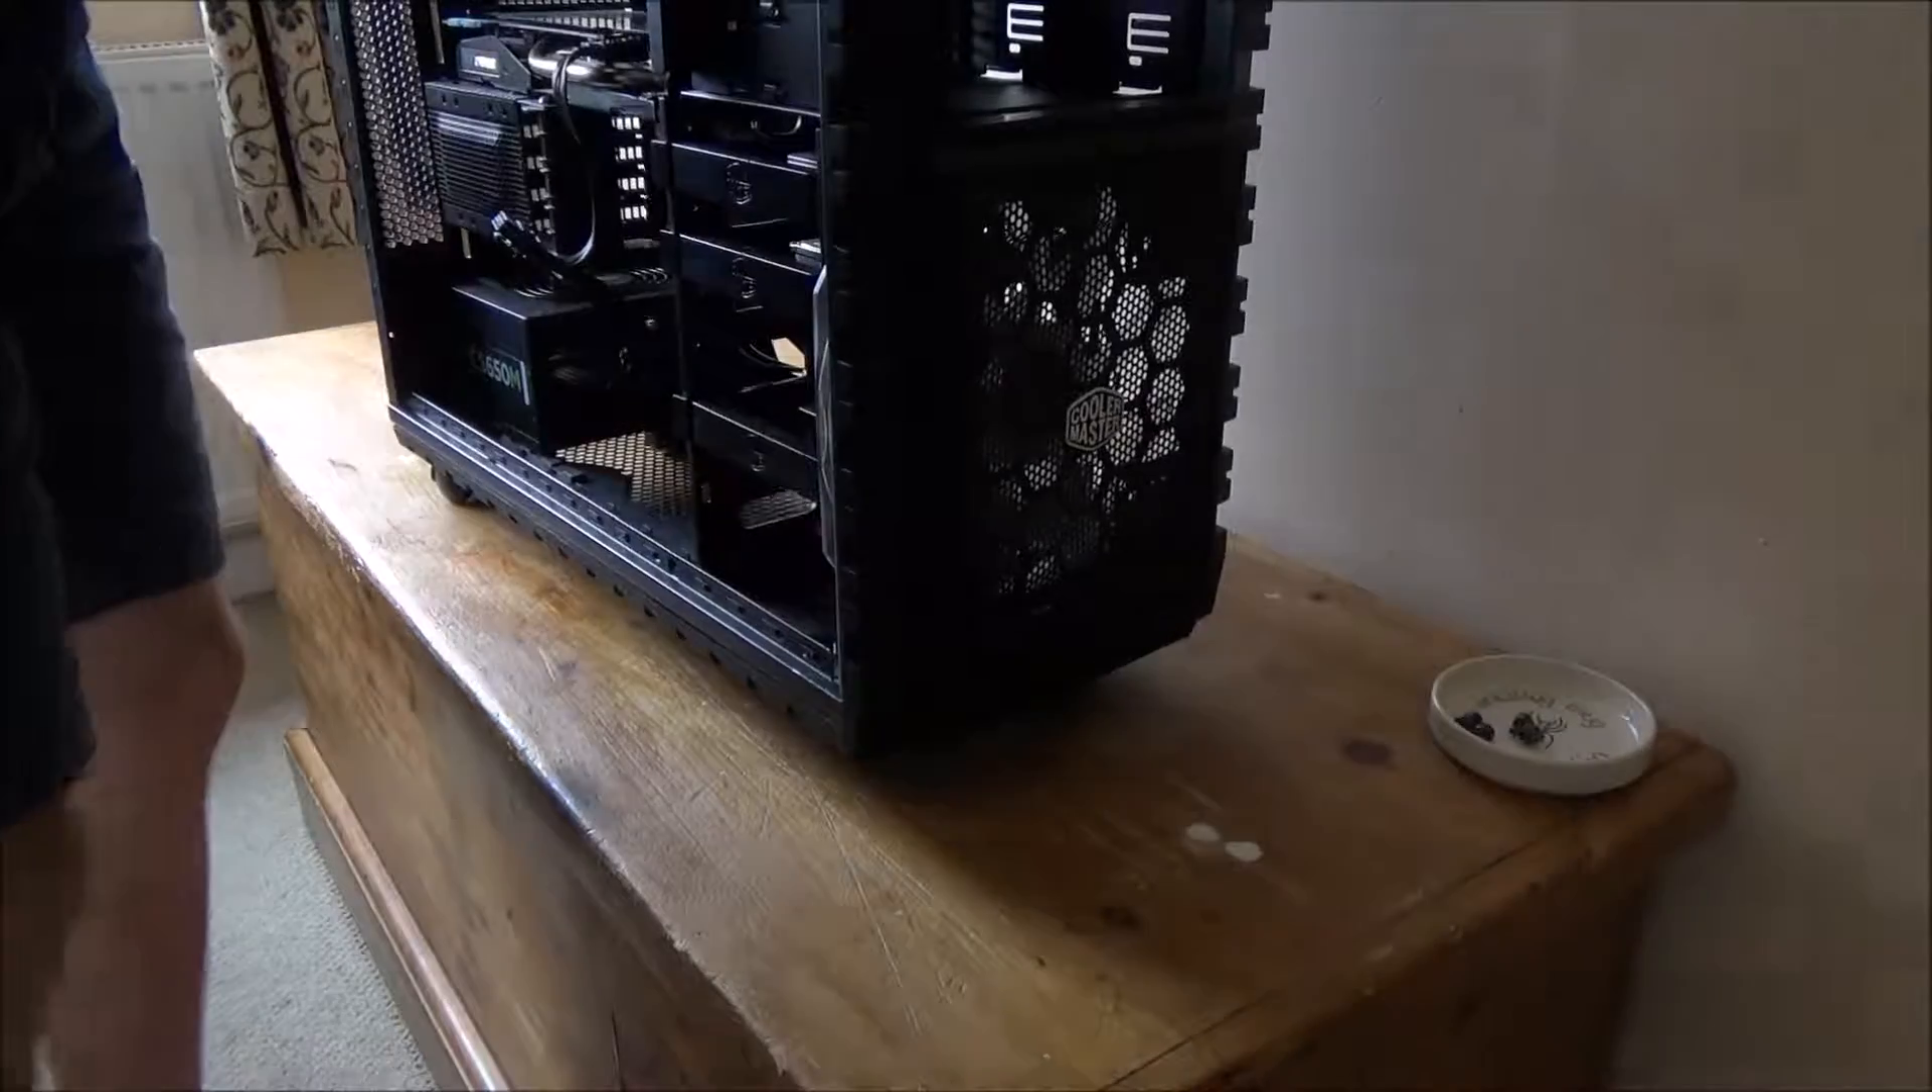Yes i have already taken the sides off.